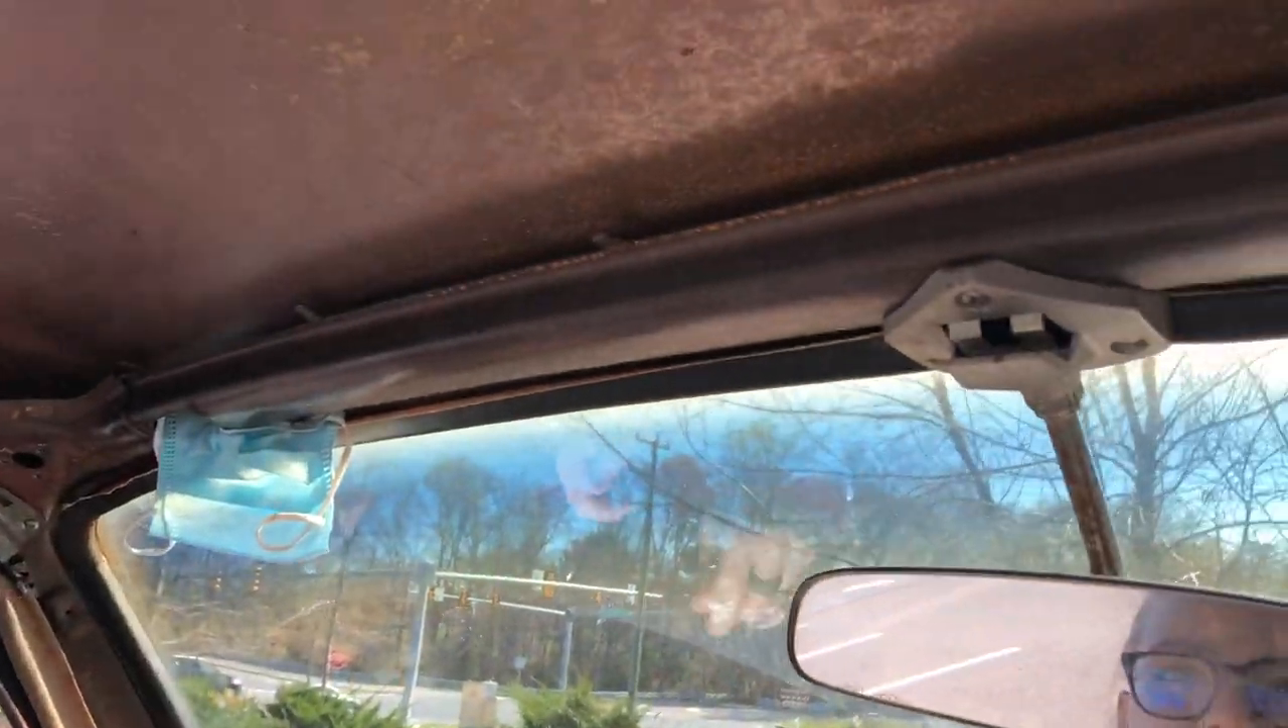We don't have our visors put in yet.